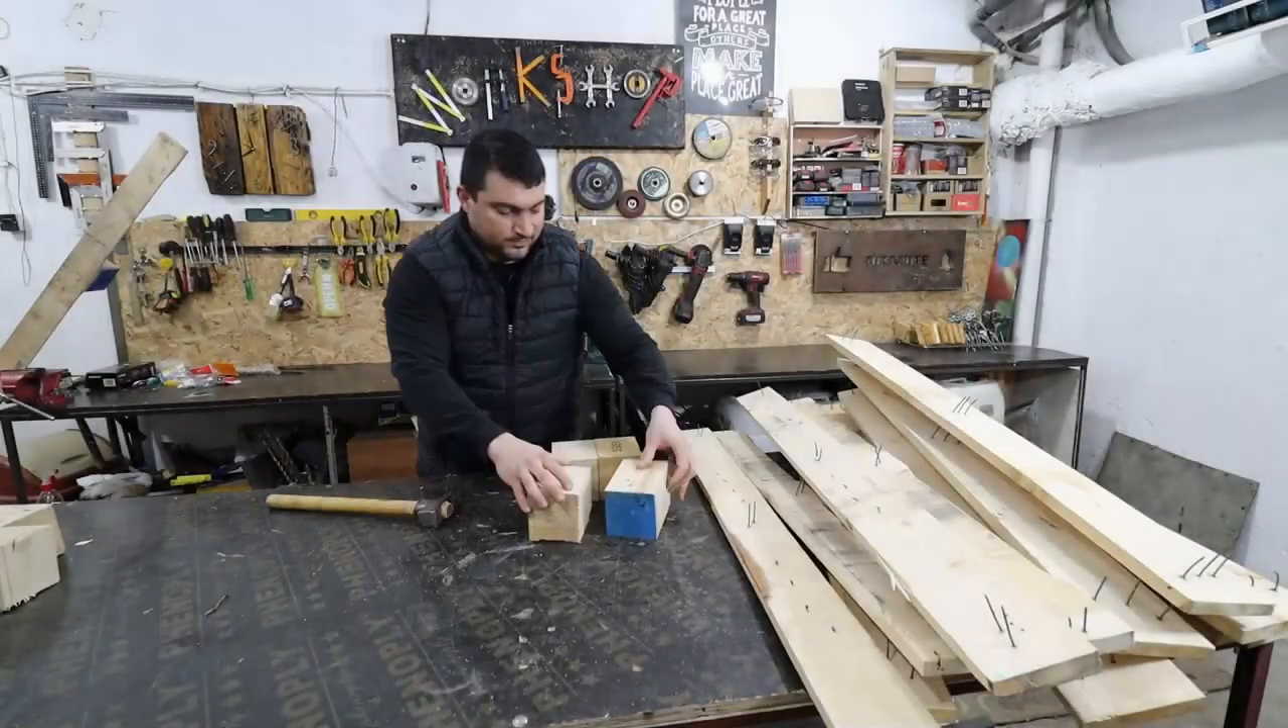I took the whole pallet down to its basic parts.